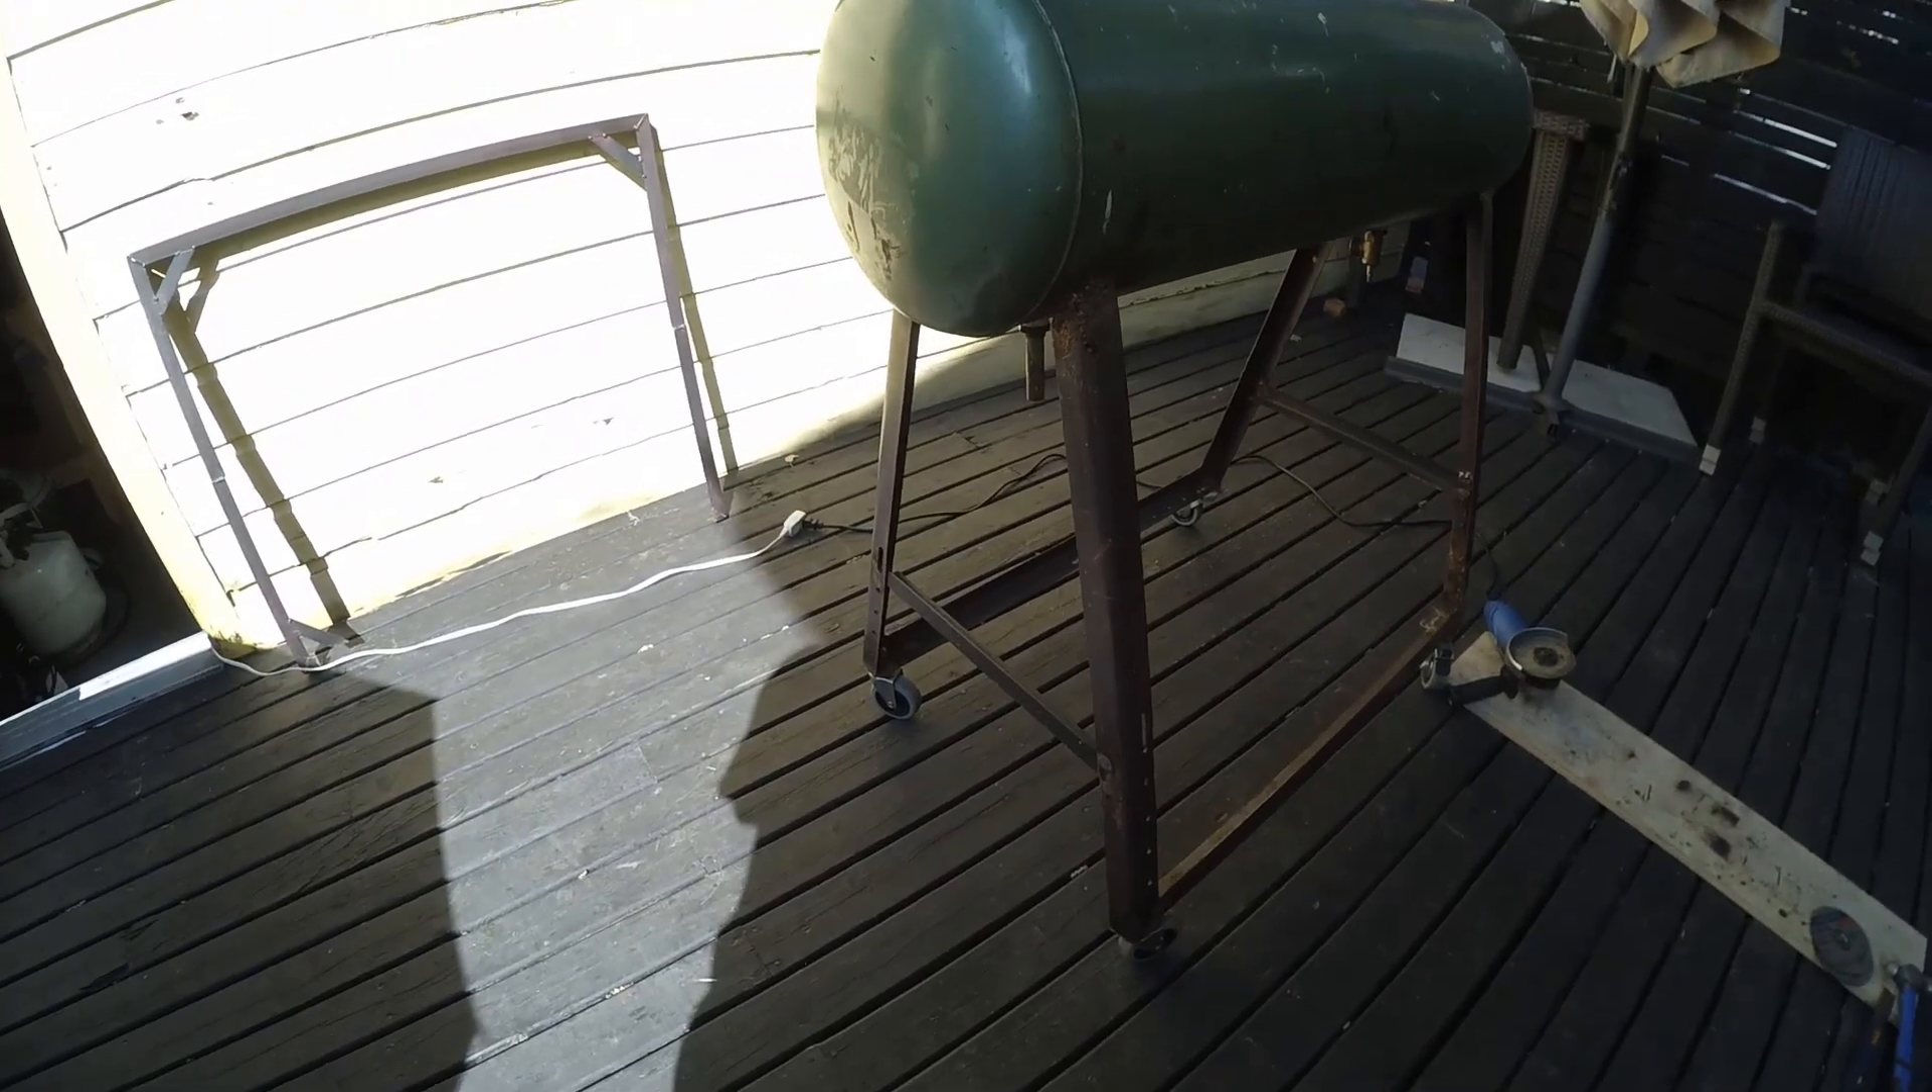I welded up a brace along the legs. I put casters on it.